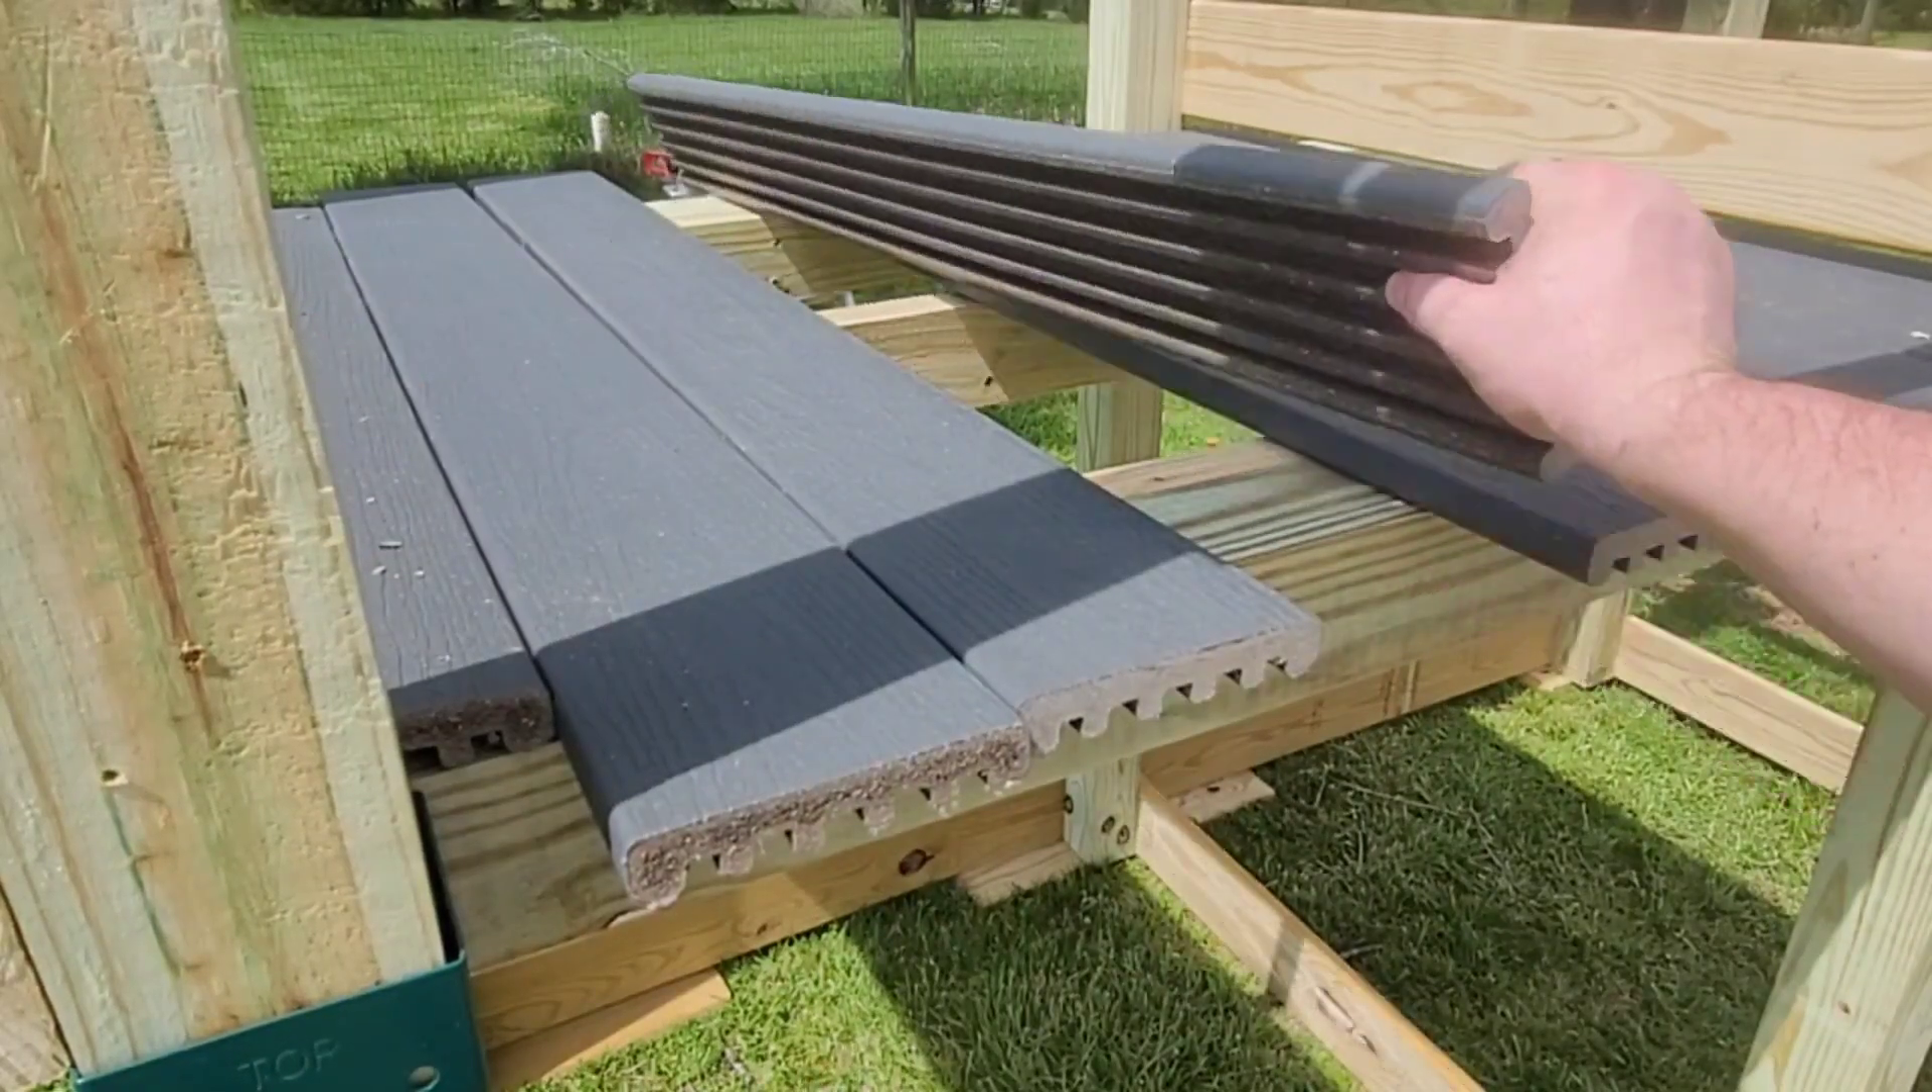I just have these boards sitting there I am going to come screw them in place later but I wanted to show you something I did that is not part of the actual plans.